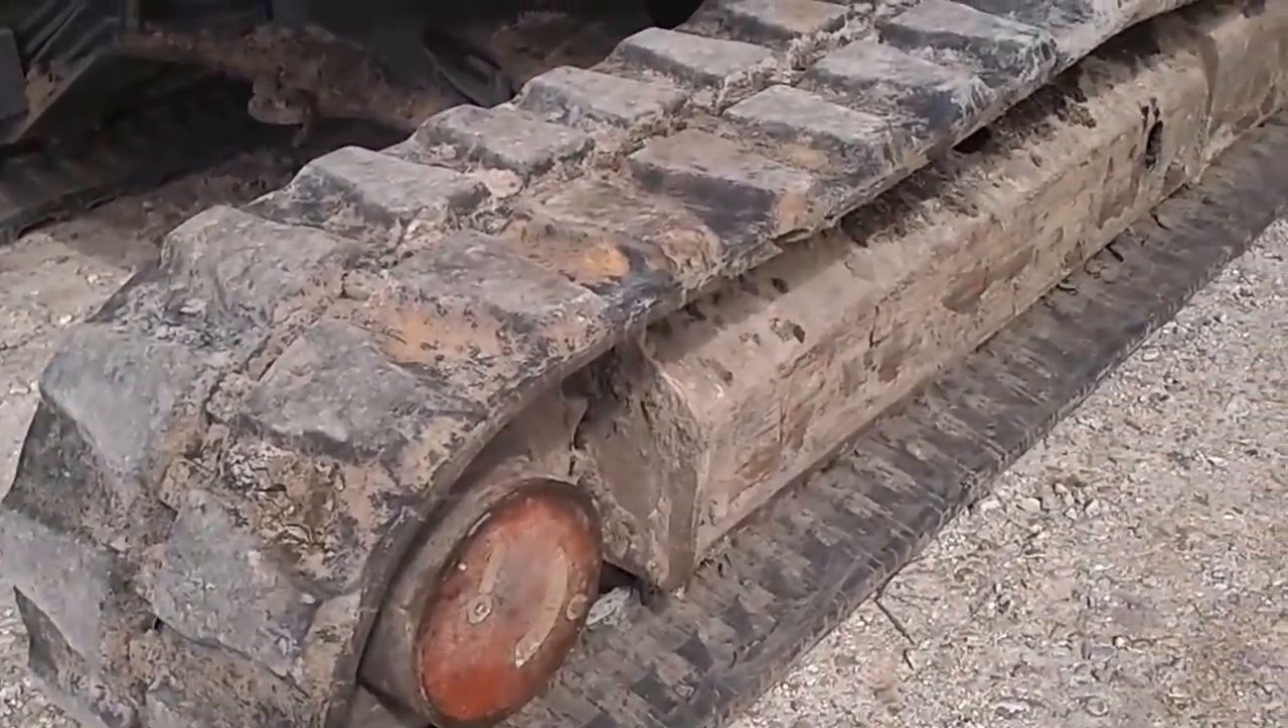Так, значит, очень долго мучаясь поставили мы эту гусеницу.